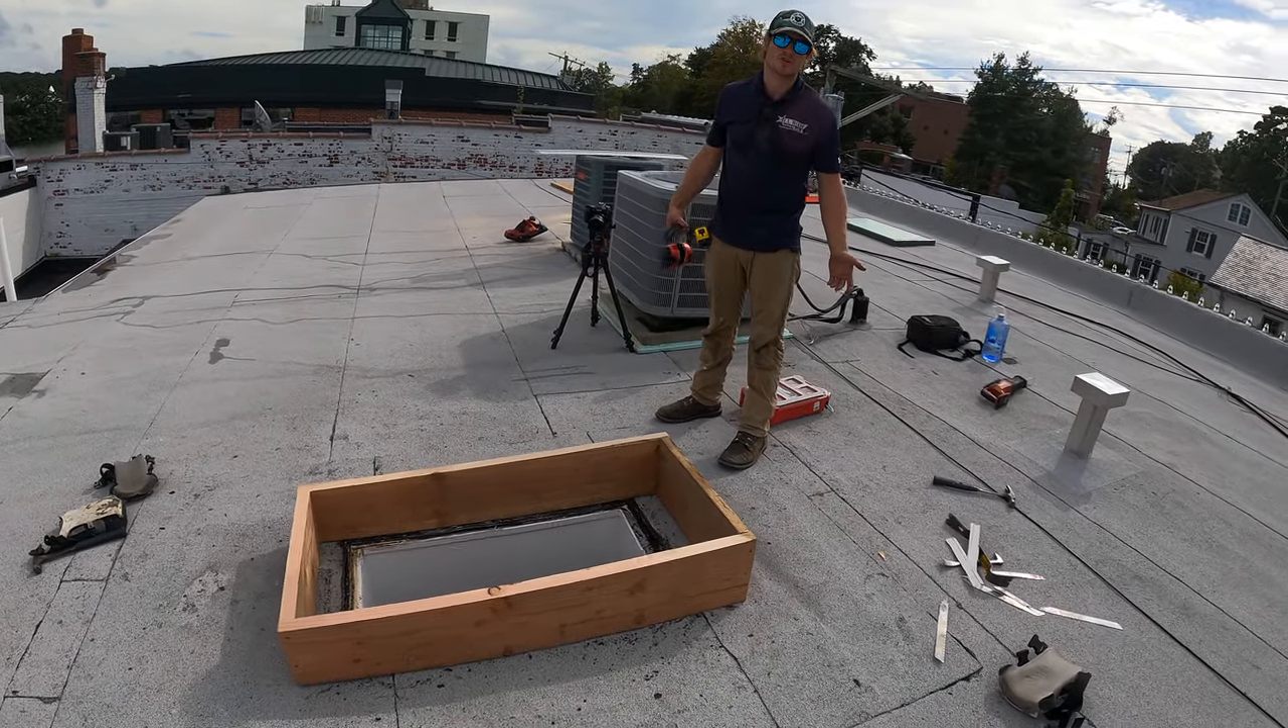As you guys can see the the curb is much bigger than the hole for the that the original skylight came out of and that's because this is a standard size skylight not a custom.